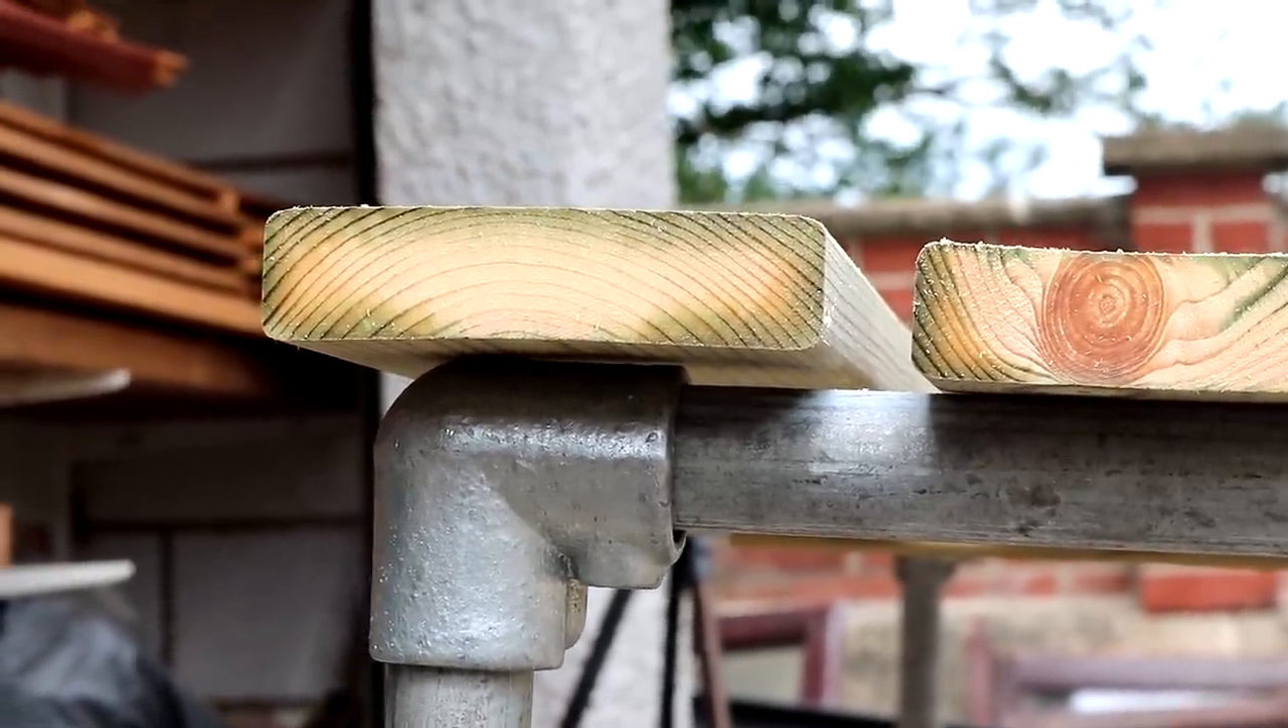The boards that sit on the corner fittings sit higher than those that are resting on the pipe.